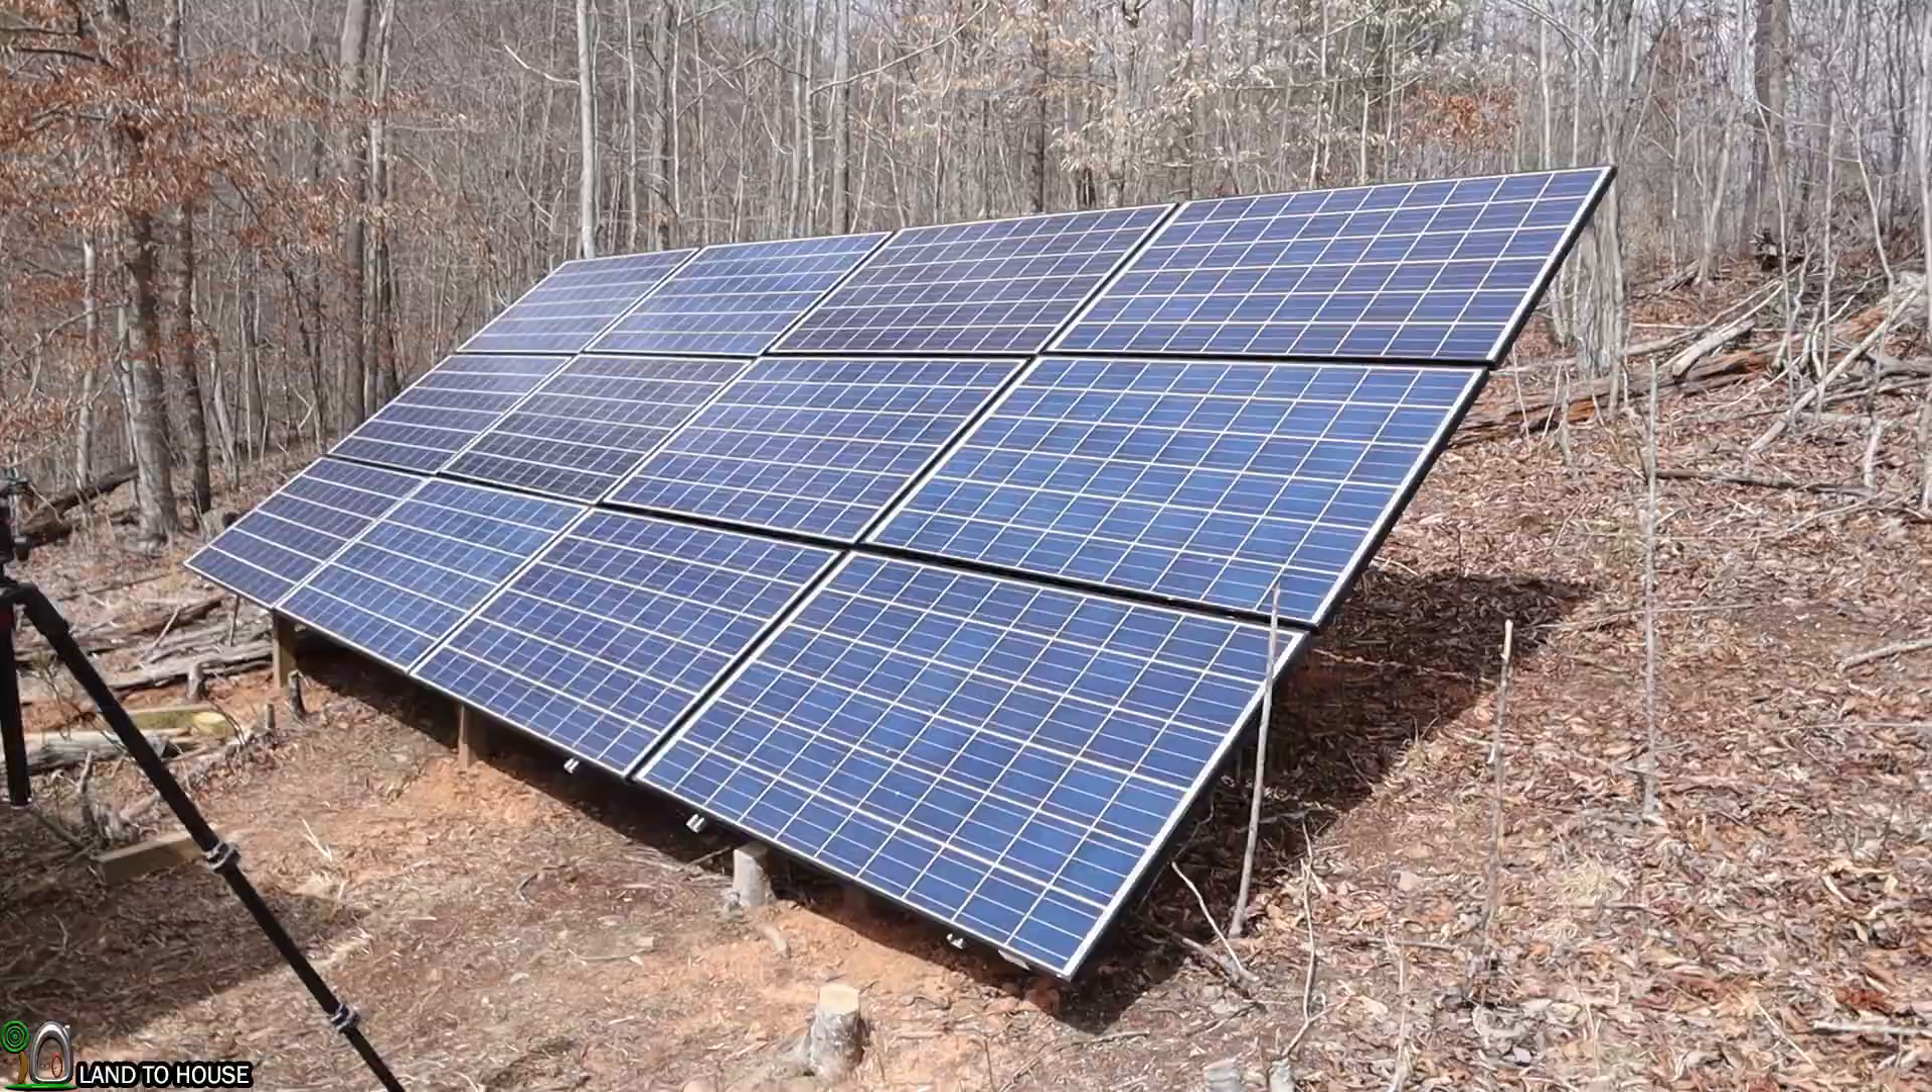Just finished getting the 12th panel installed and everything looks nice. Let me show you around here.